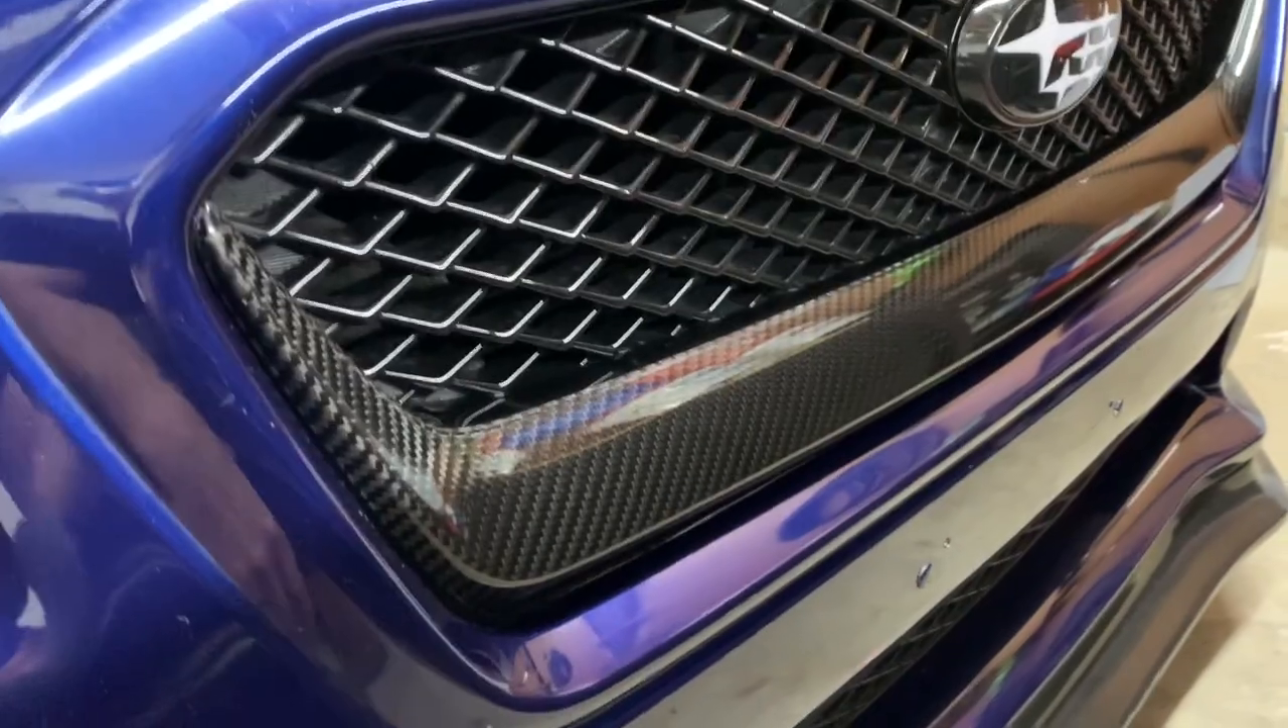The fitment is absolutely perfect there's no gaps anywhere there's no strange fitment issues or anything like that the corners line up really well they're nice and tight um you know none of the actual black the trim on the actual grill is showing.